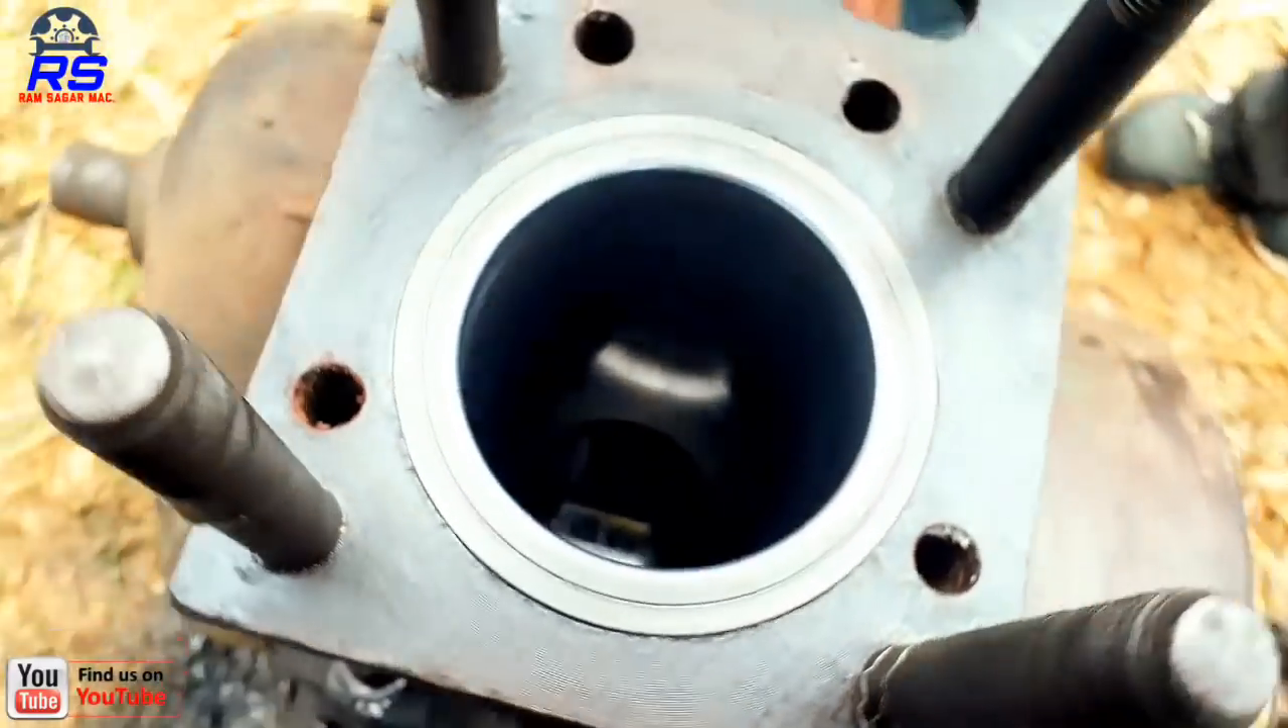अब देख सकते हैं हमारा लाइनर फिट हो गया।